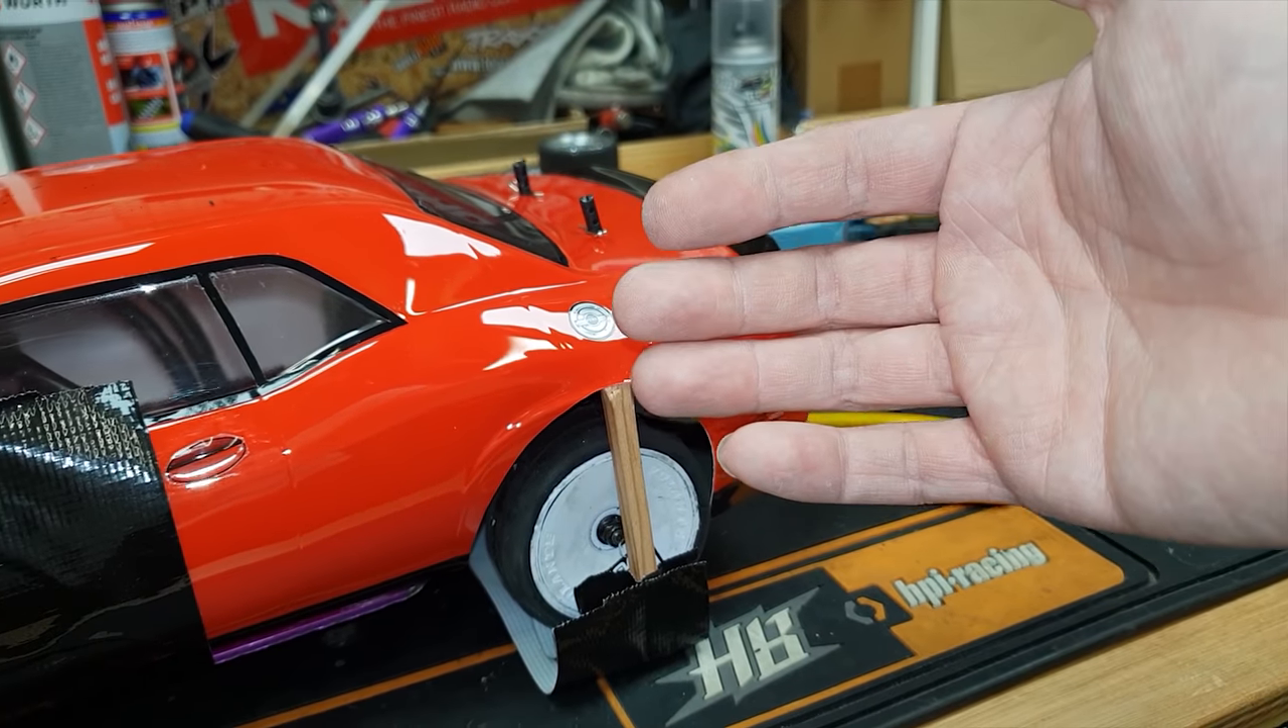I put some bits of wood in here just to push the body out.